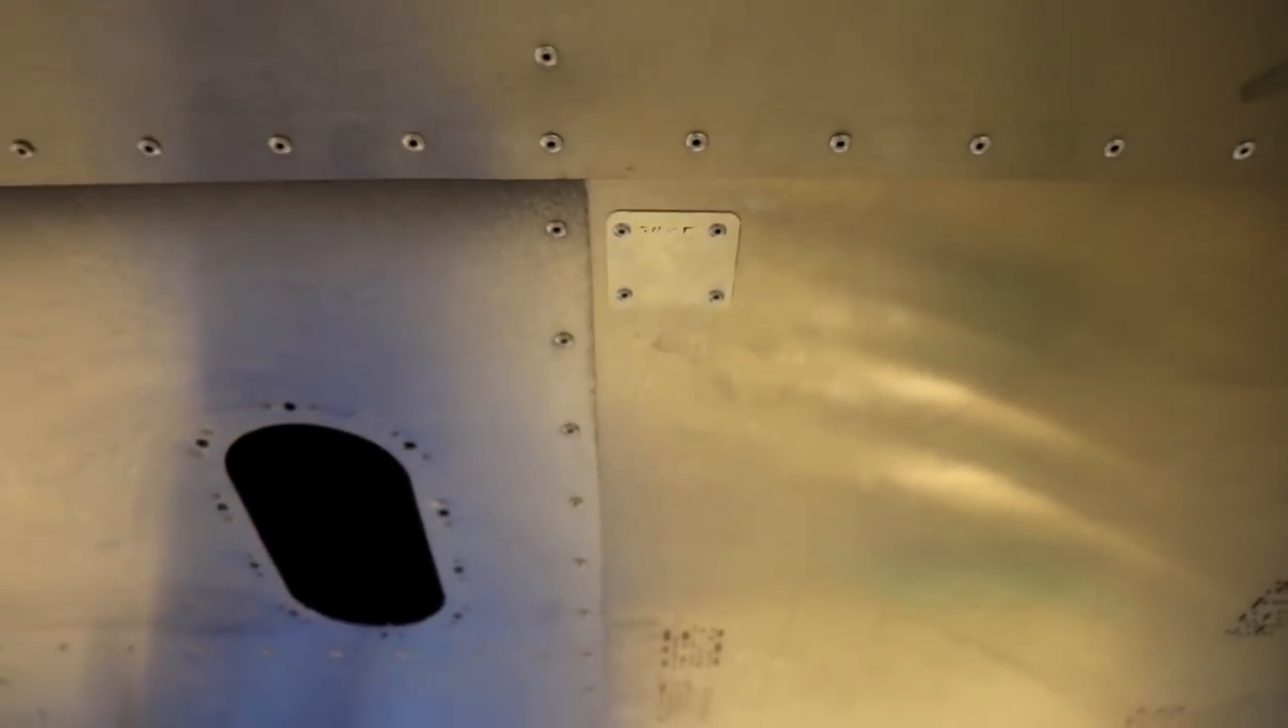I made this little patch This little square and just rivet it on the hole Where that fuel vent would stick out on the bottom of the wing.